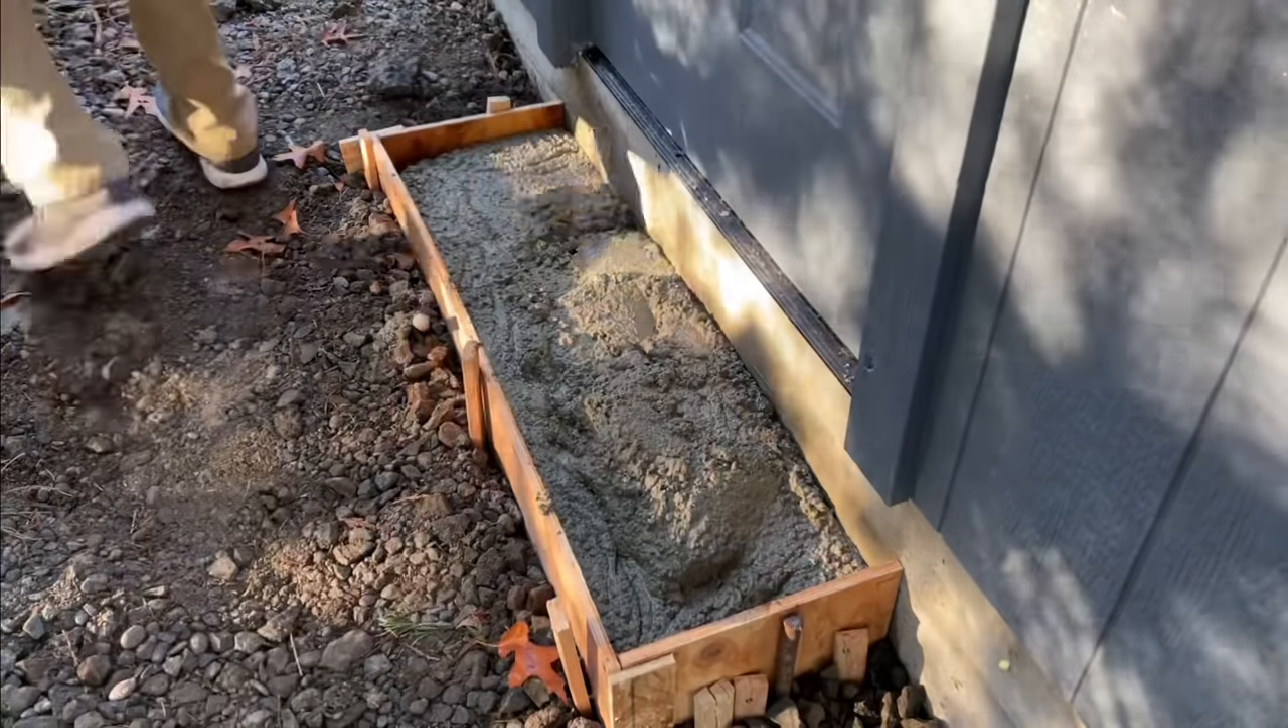I still actually haven't taken the form apart.